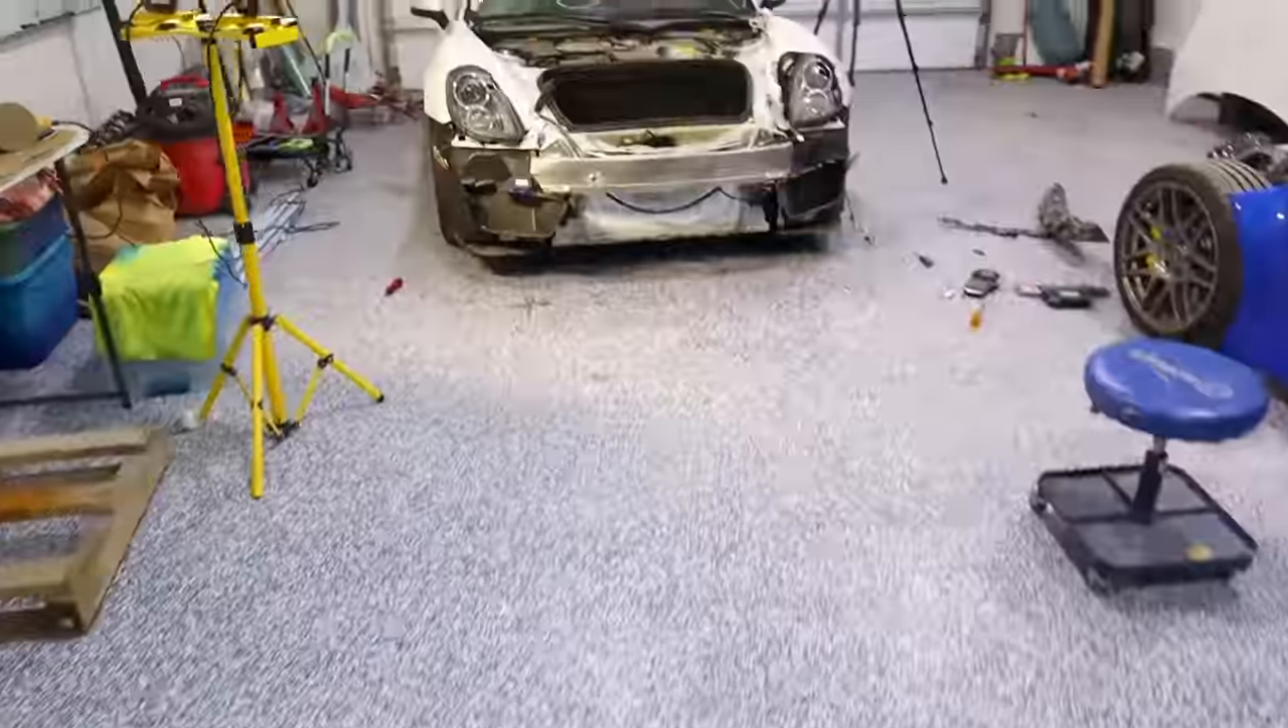All right, we have the front bumper off.